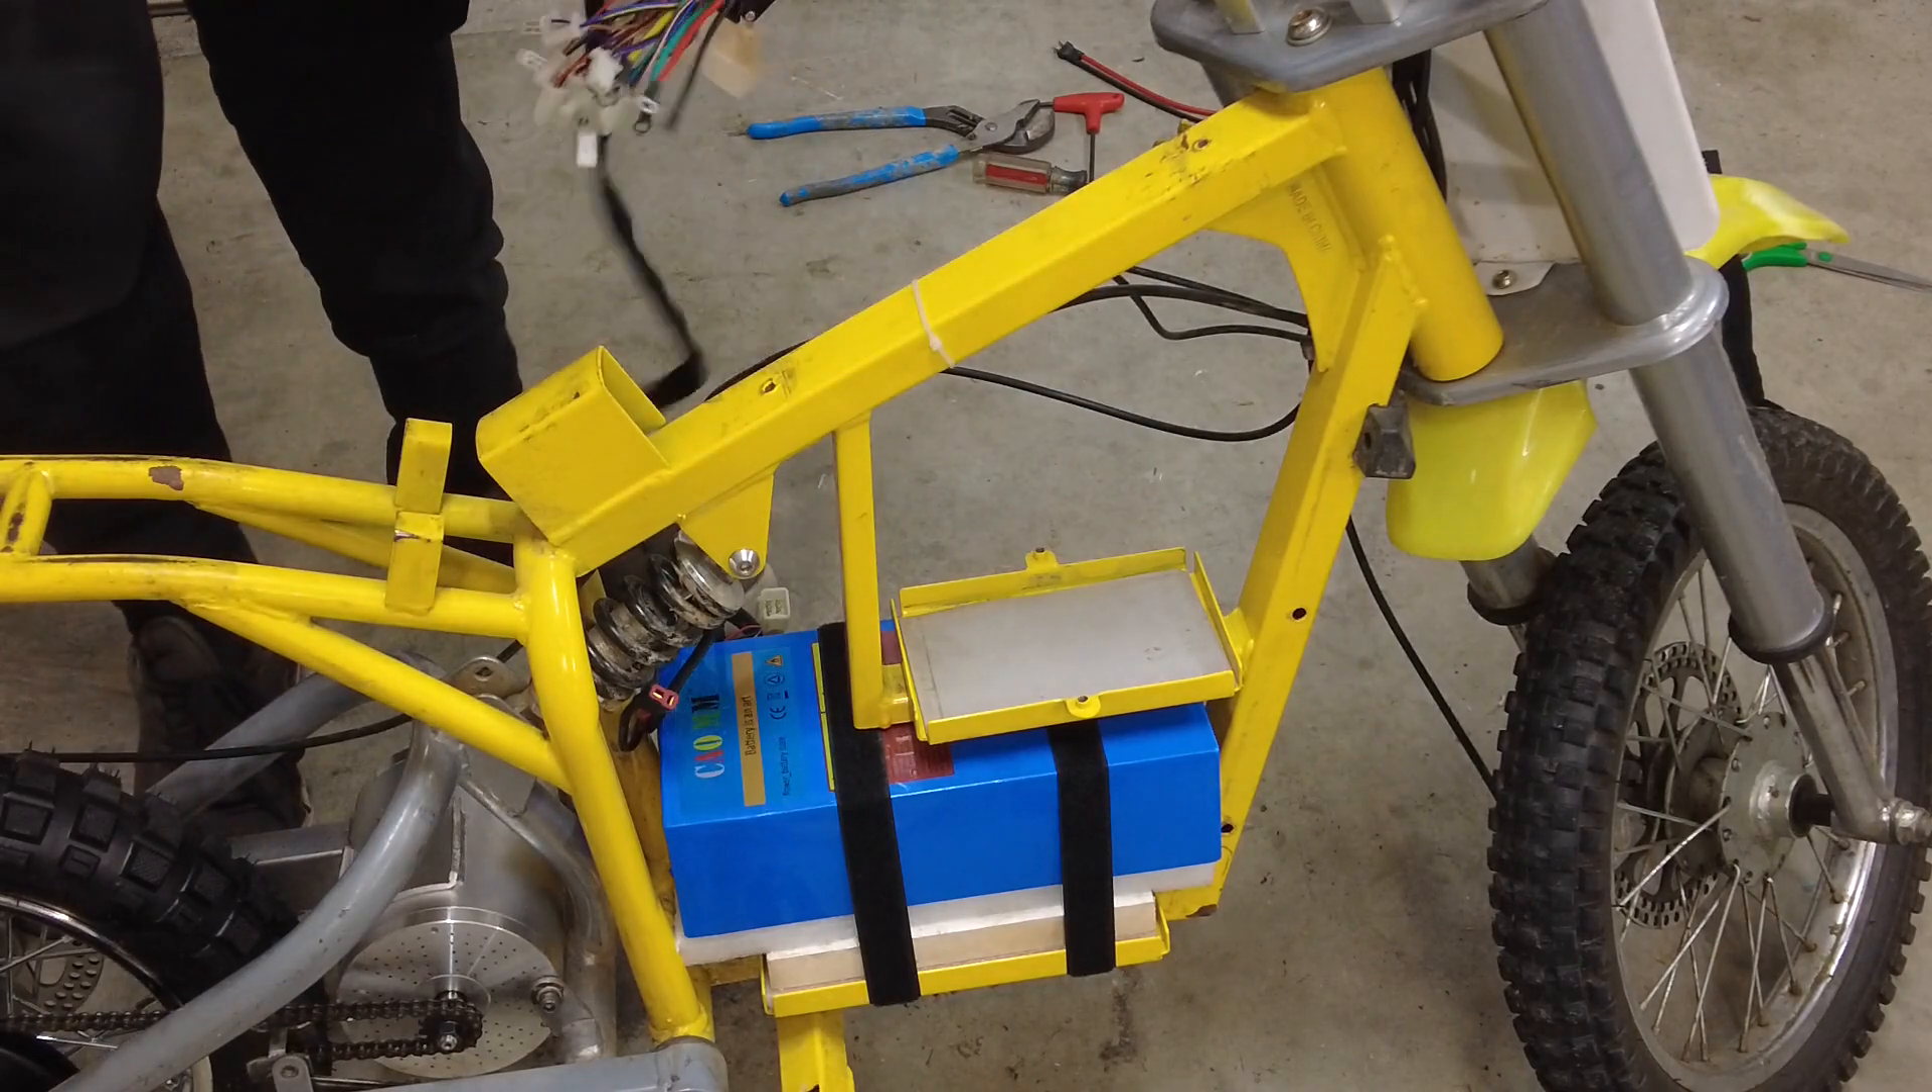Okay perfect fit the battery's secure.